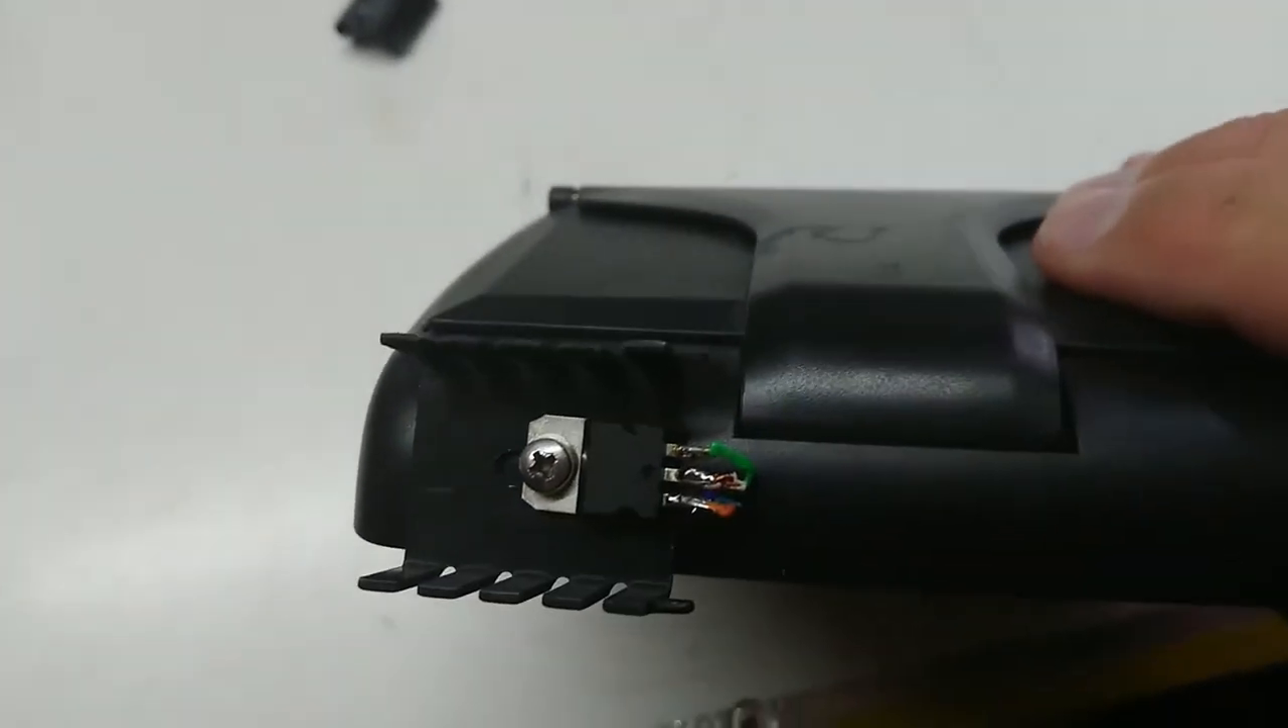The other thing I also did is I took the 5 volt regulator attached the heatsink and made it external again I'll use some hot glue on there.